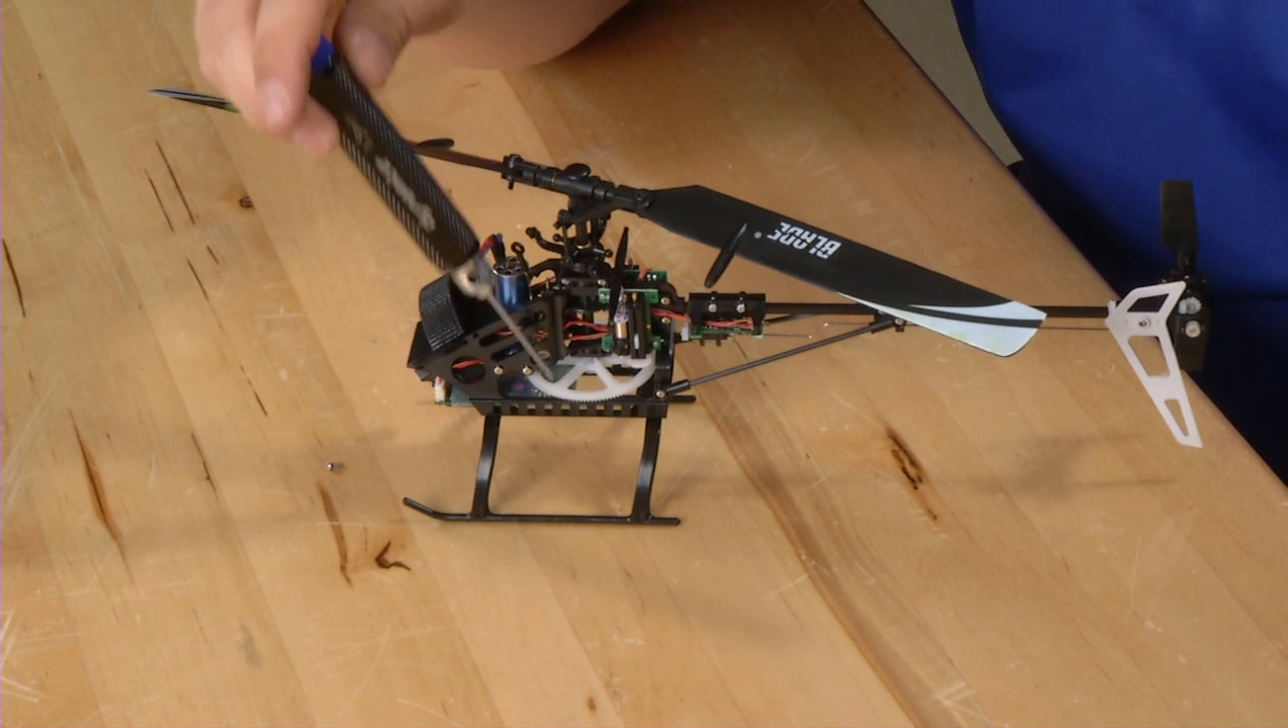I have now installed the main gear onto the main shaft by snapping it in place, very similar to the MCPX.